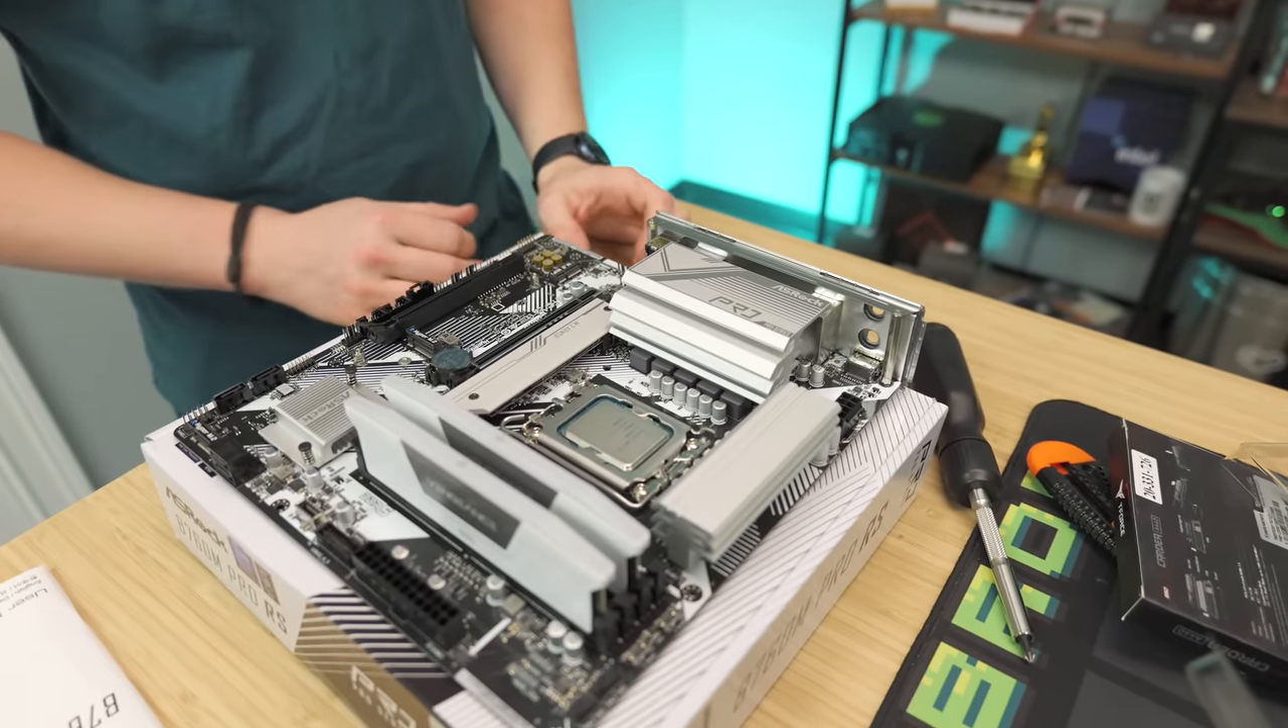We have our CPU, and this is basically almost a working PC, but now we got to cool this CPU.